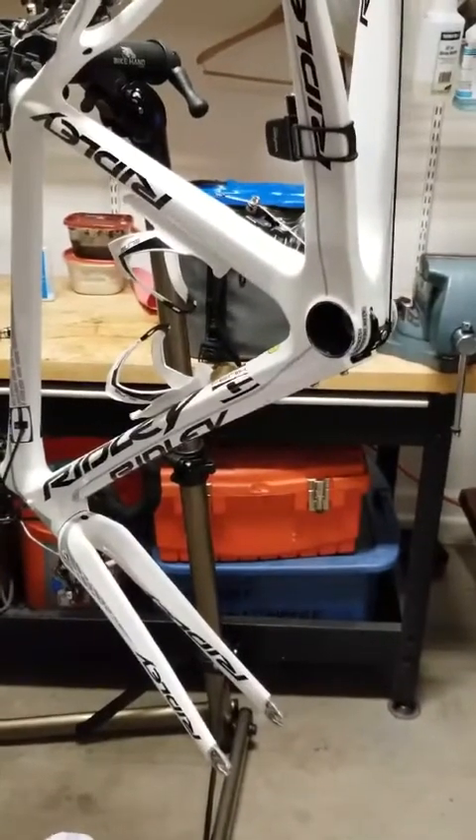Okay and as you can see Jason's already removed the bottom bracket the shell and the bearings from the frame so we're going to talk about how that was done and the tools that he needed to do that job.